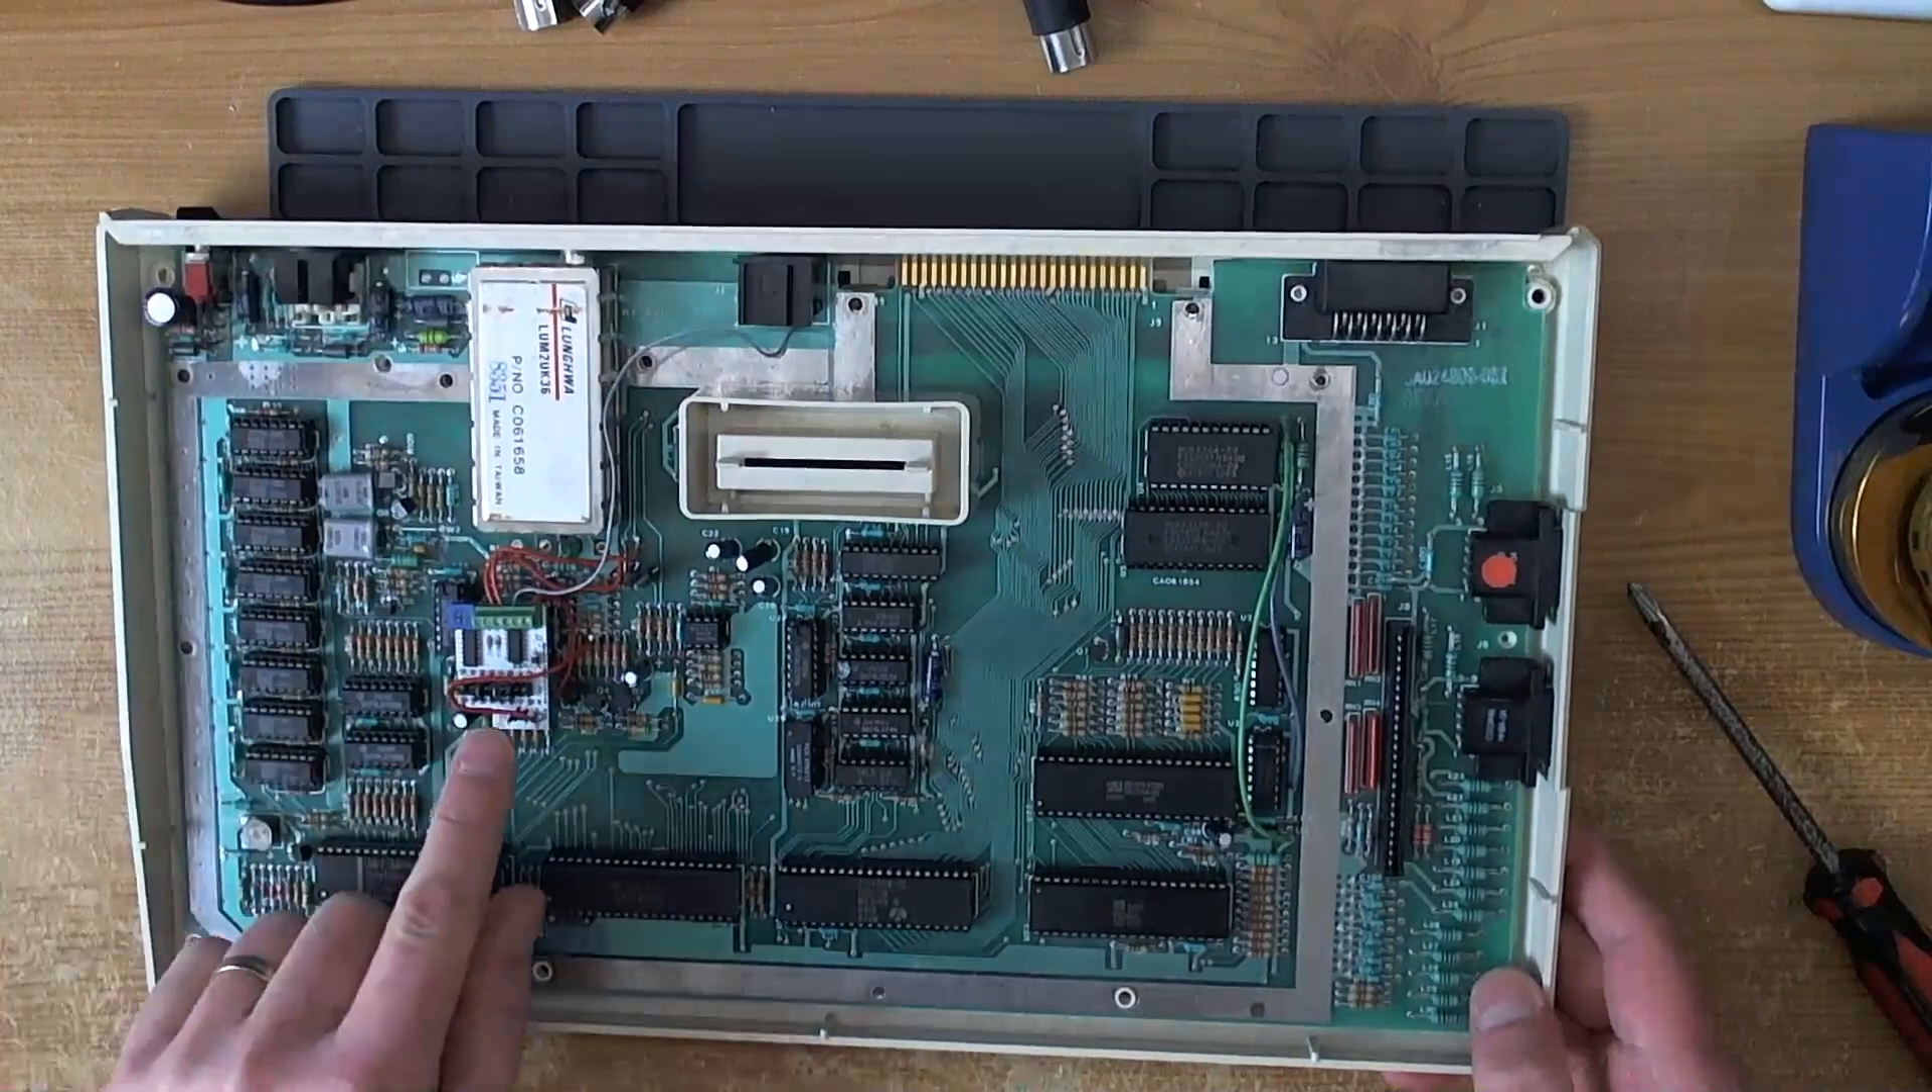The shield is already gone on this machine so we can see inside.